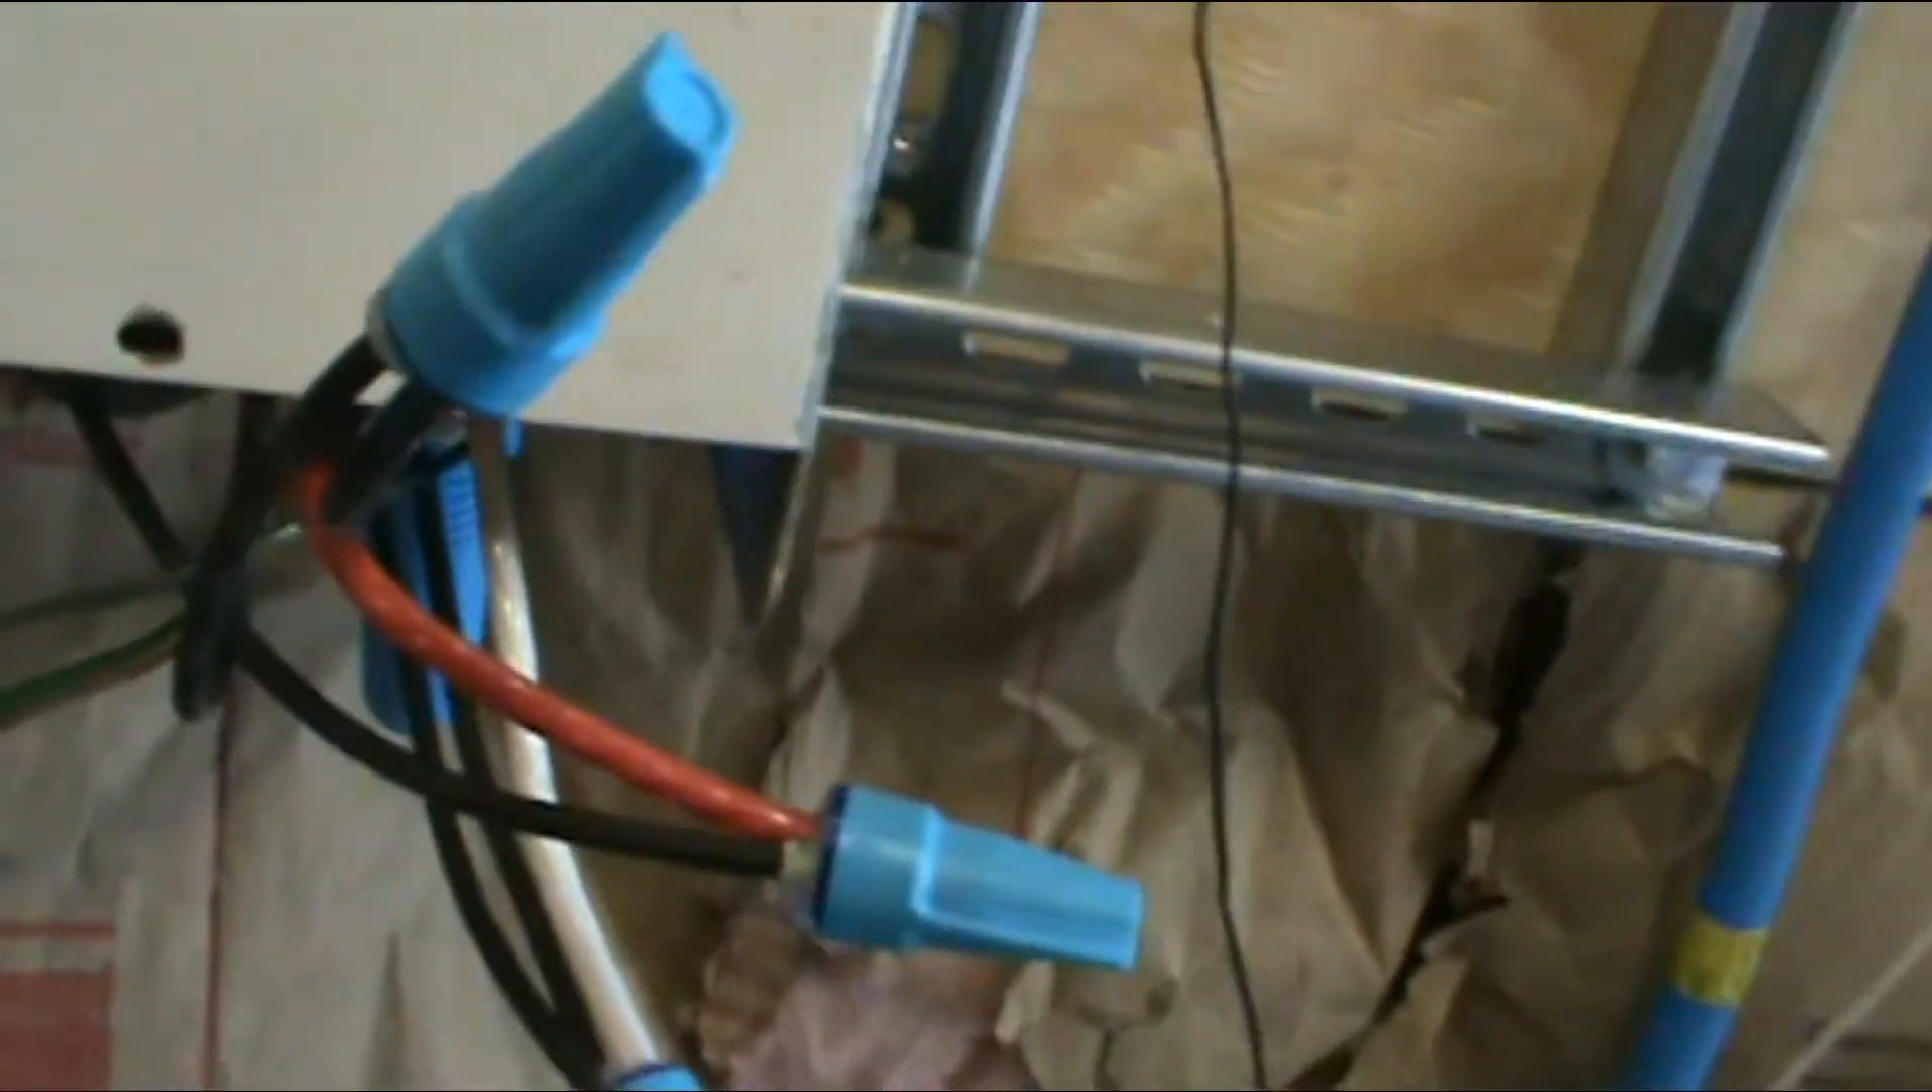I just wired this up today so I don't have everything crammed inside yet got wire twist nuts on there.